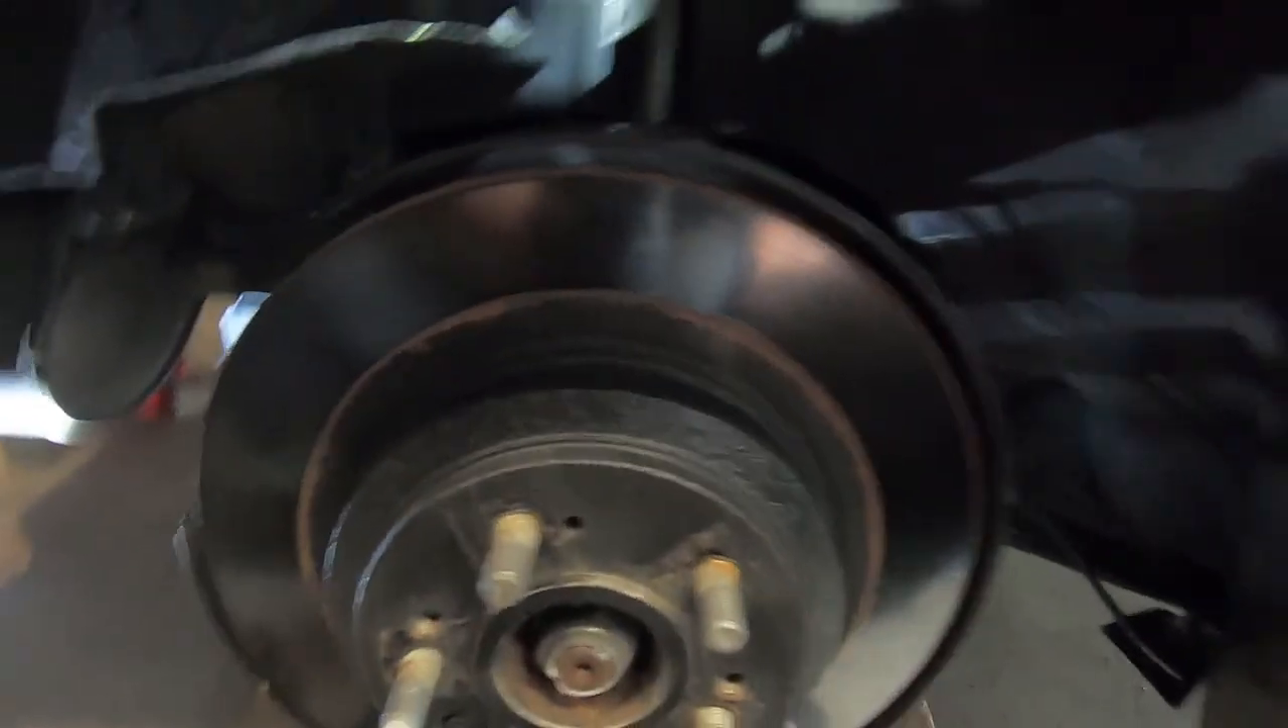All right so now the bracket is off the rotor is the only thing remaining so we just got to go ahead and get this thing off.